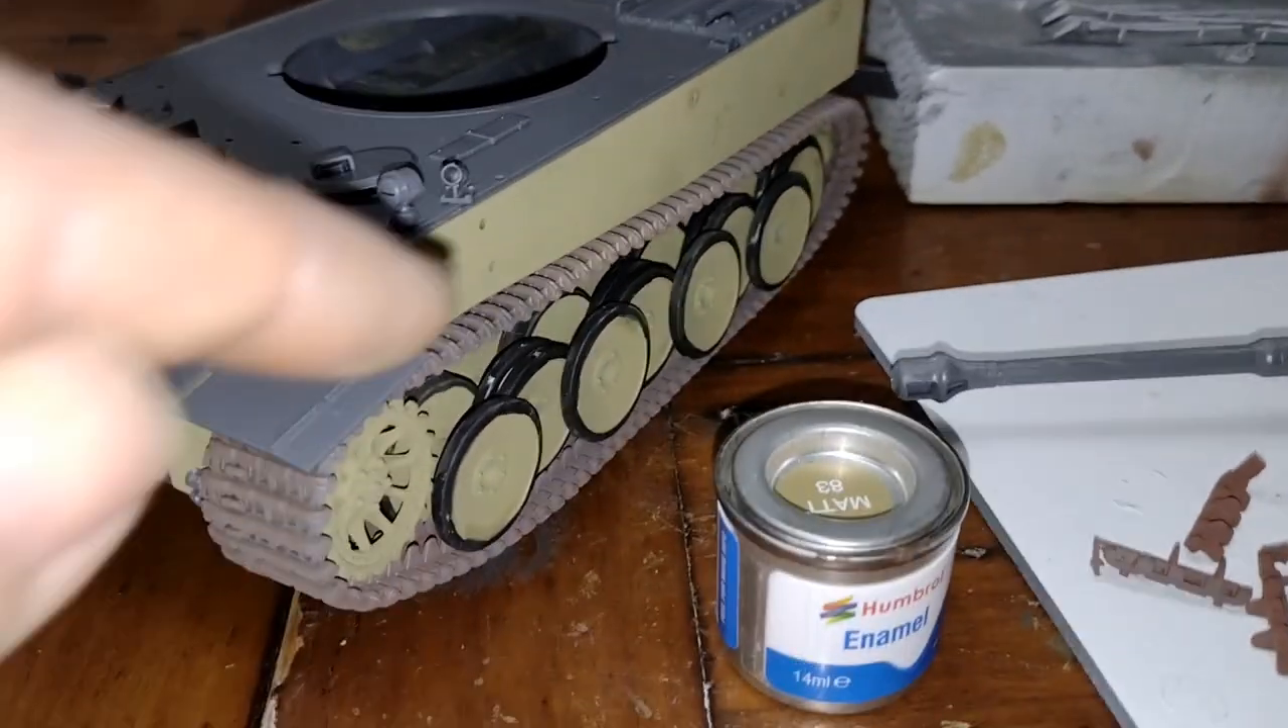So I've put the track on as well now.